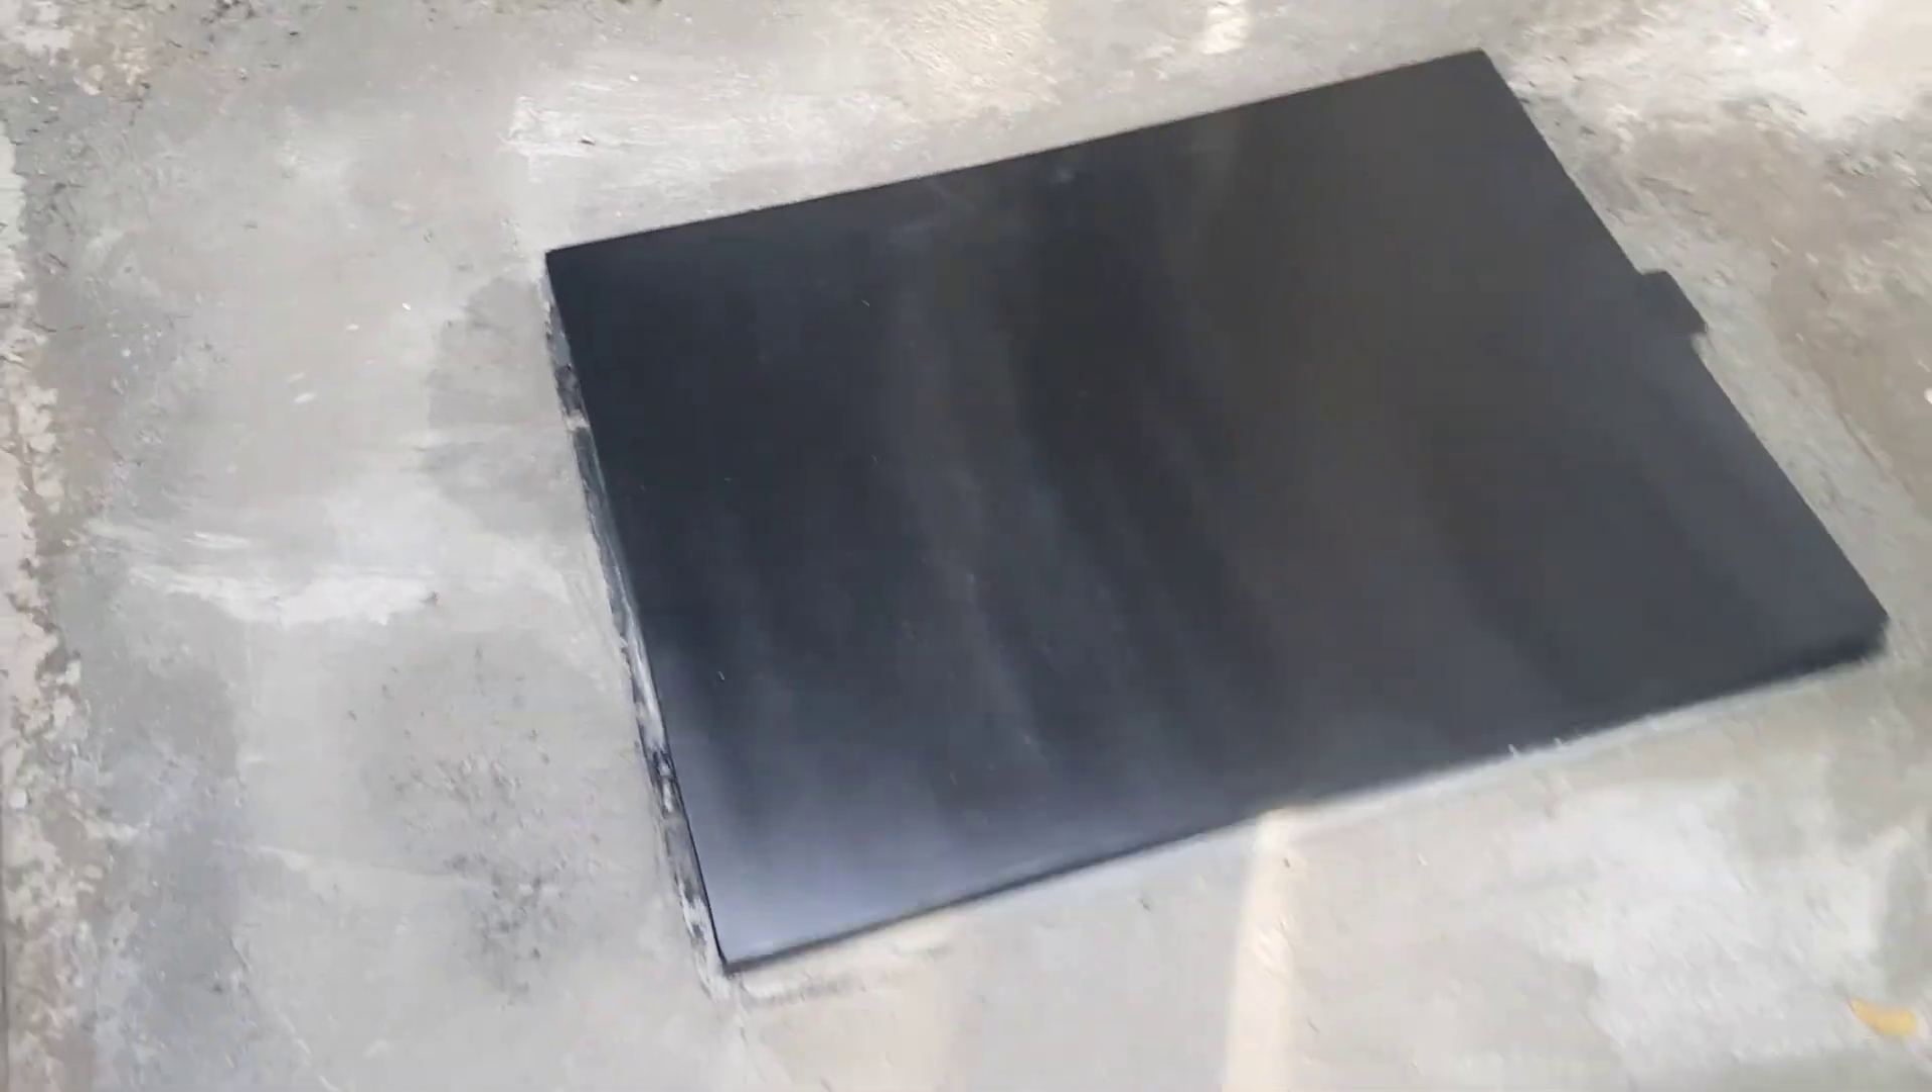Aquí ya vemos la tapa de la cisterna instalada.